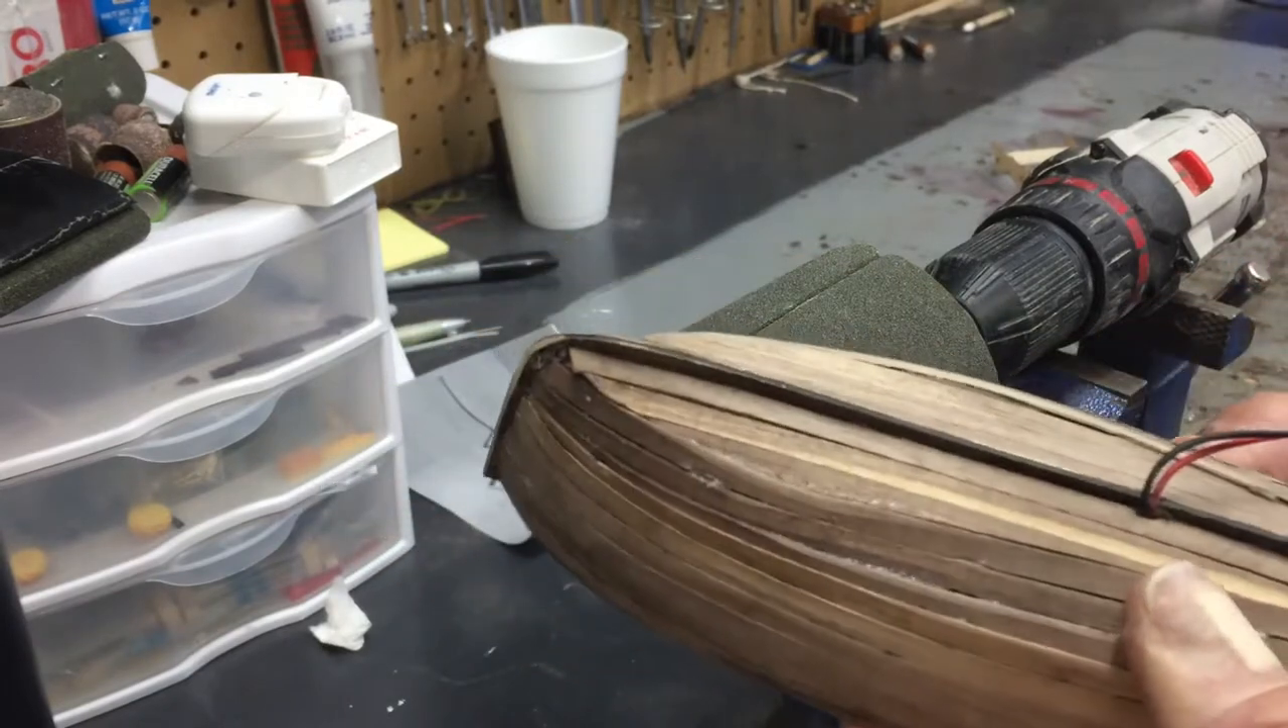This is probably the worst planking job I've ever done I've got a lot of gaps here.